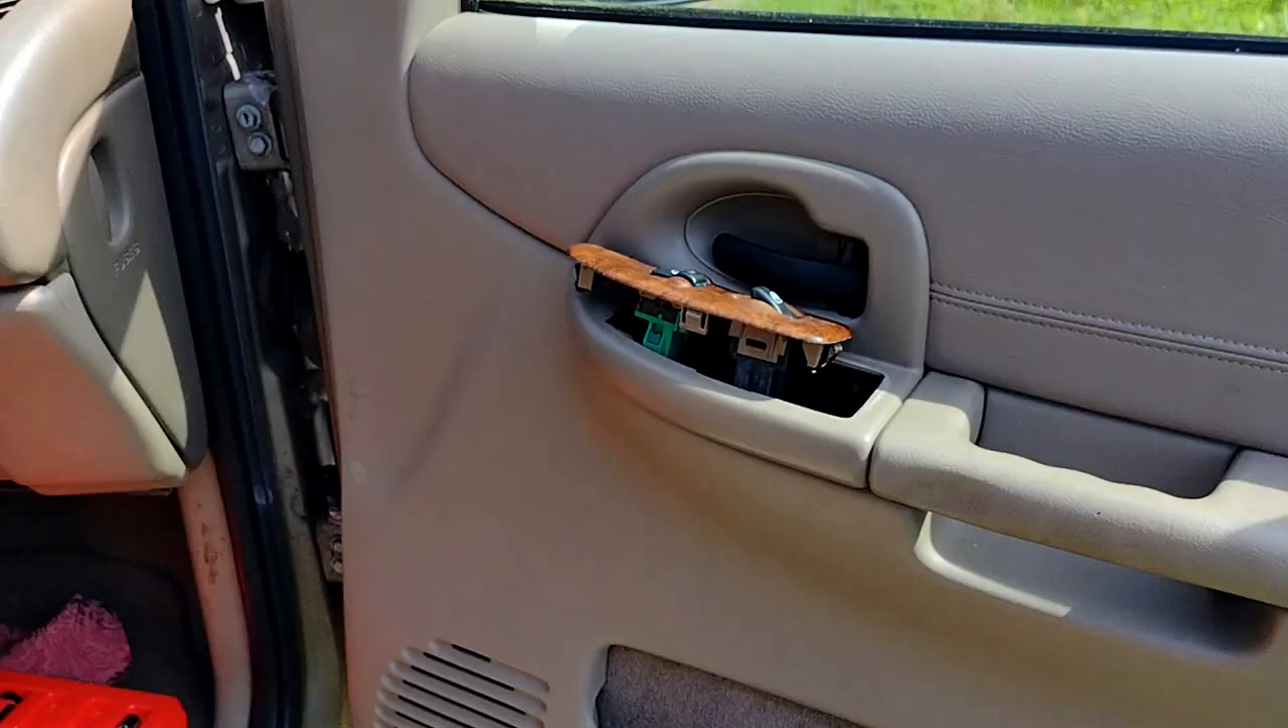So the door panel's back on.